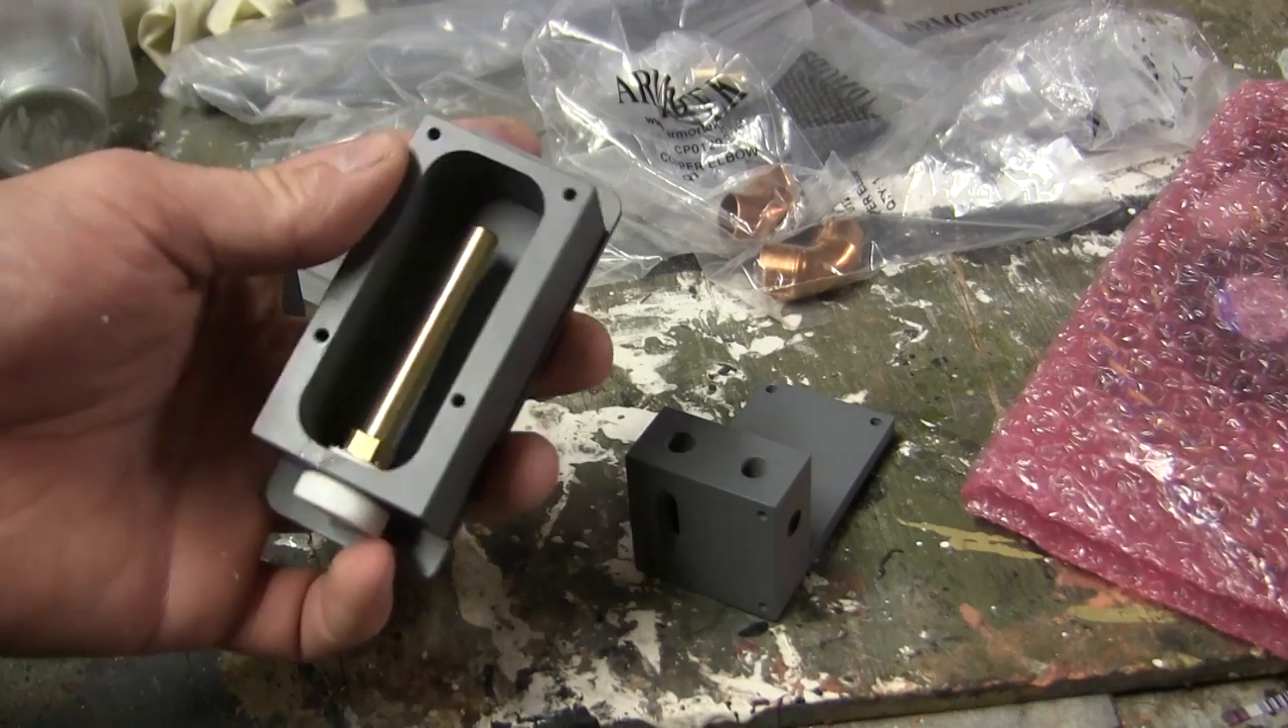The unit that you see here has been partially assembled by myself.